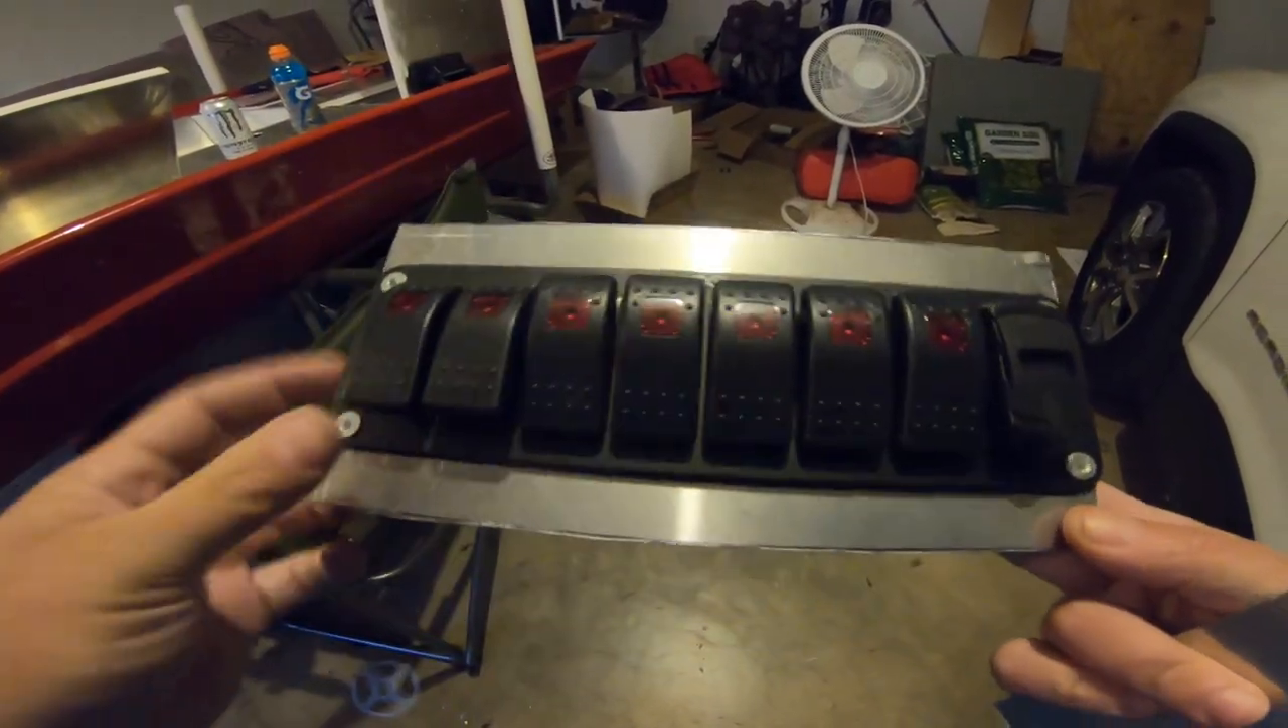Alright so now we got the switch panel attached to the face plate It is all riveted together.